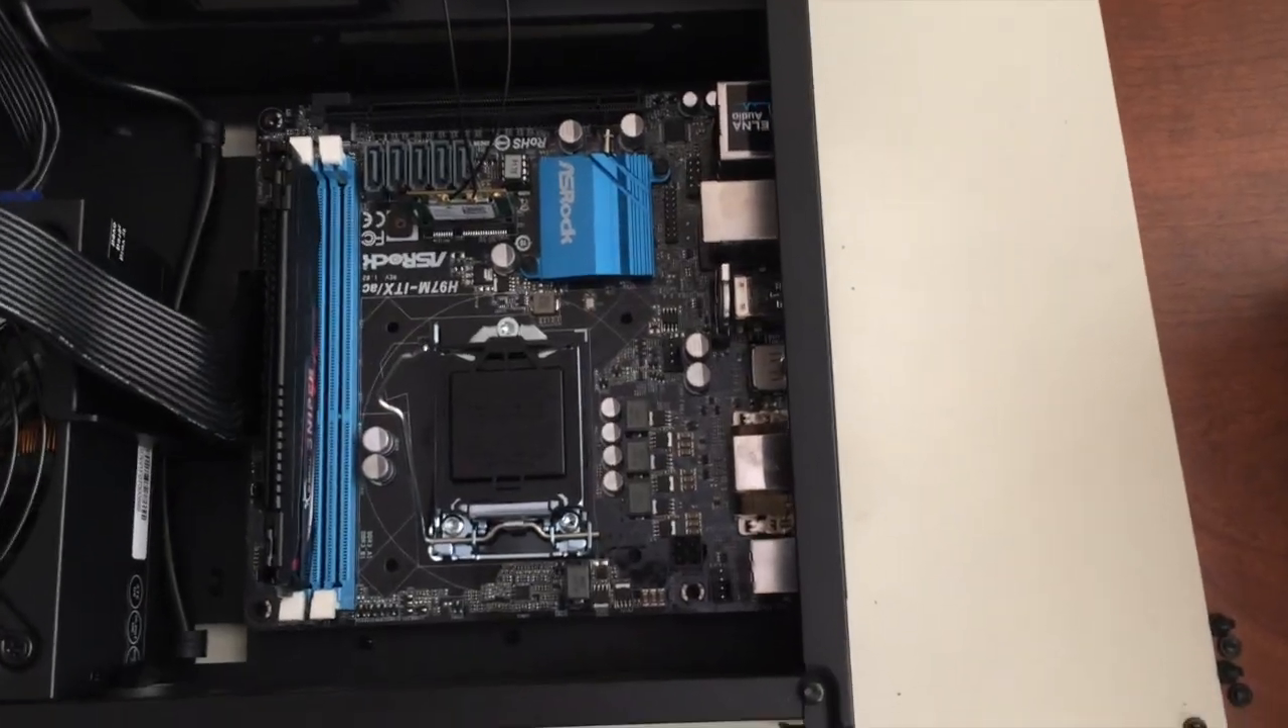Okay, so we got the motherboard in there.